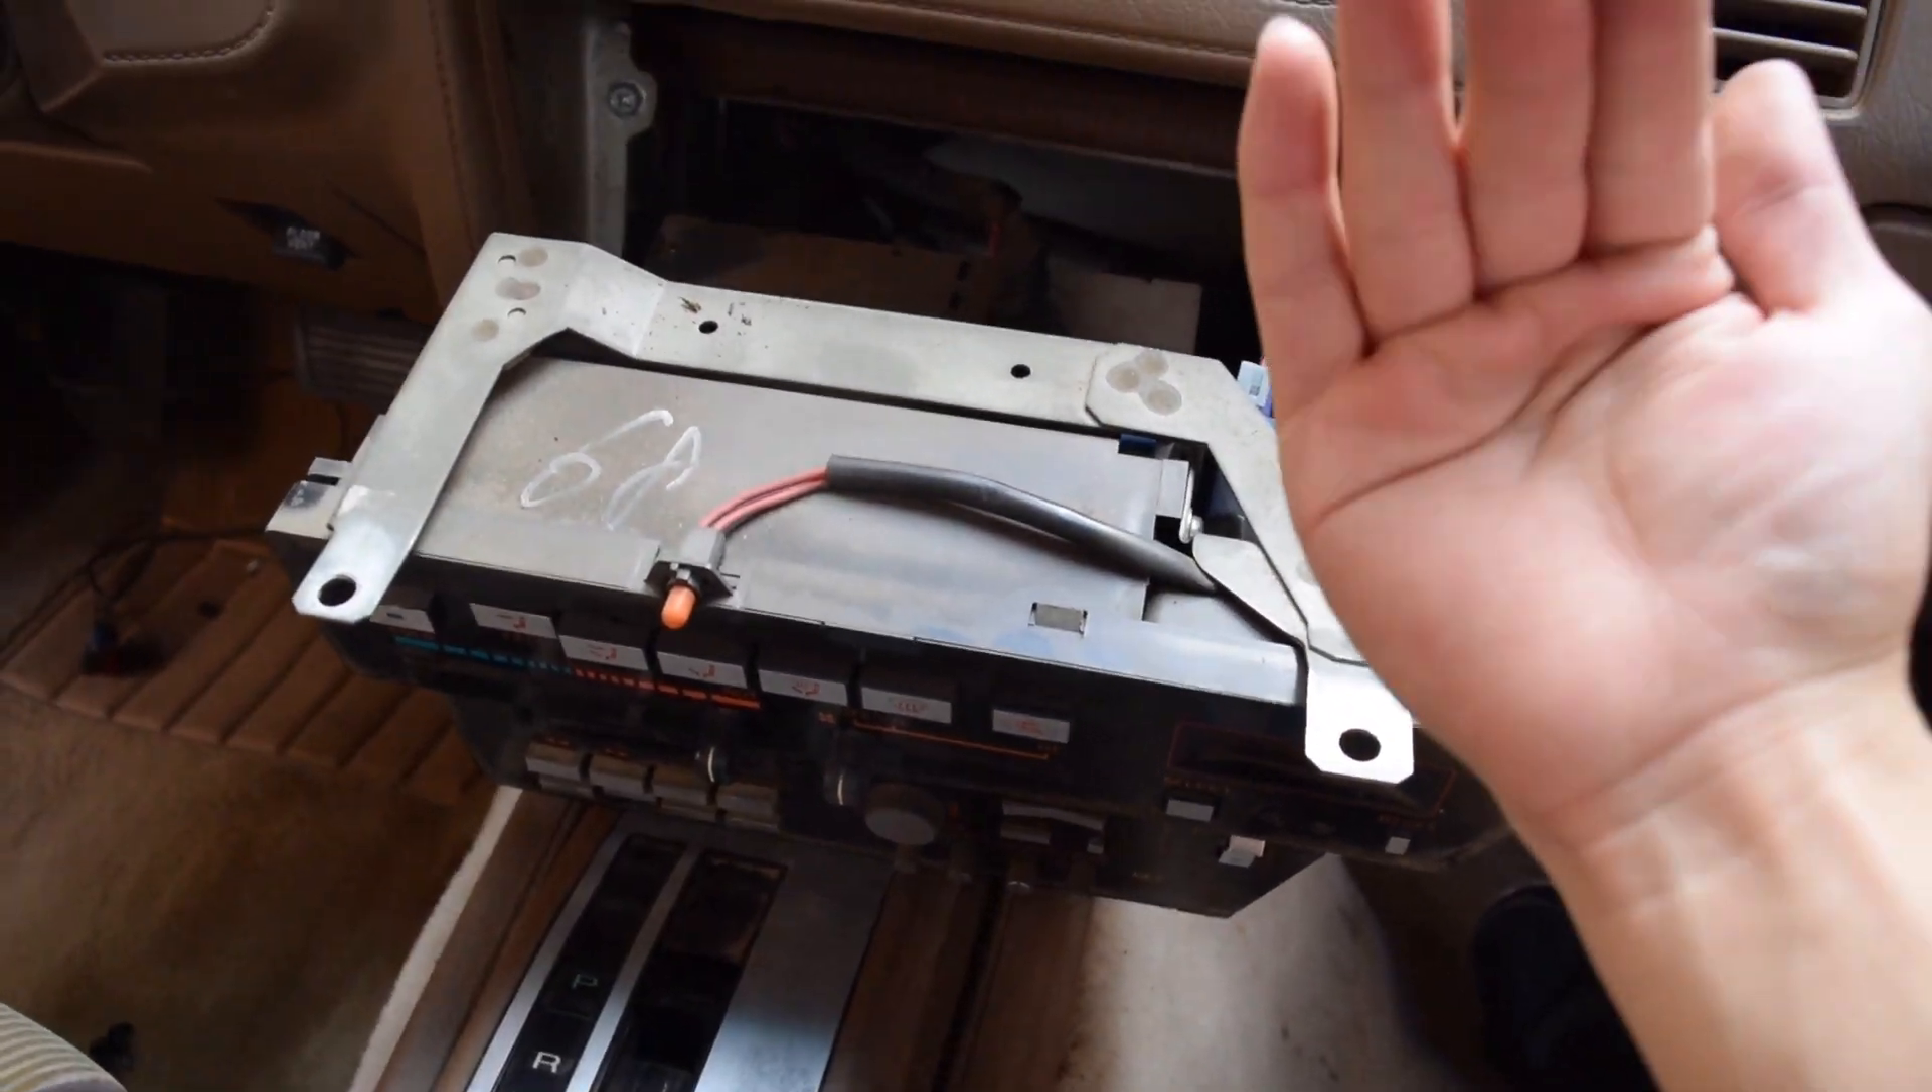So as you can see, we've gone ahead and pulled the radio out.